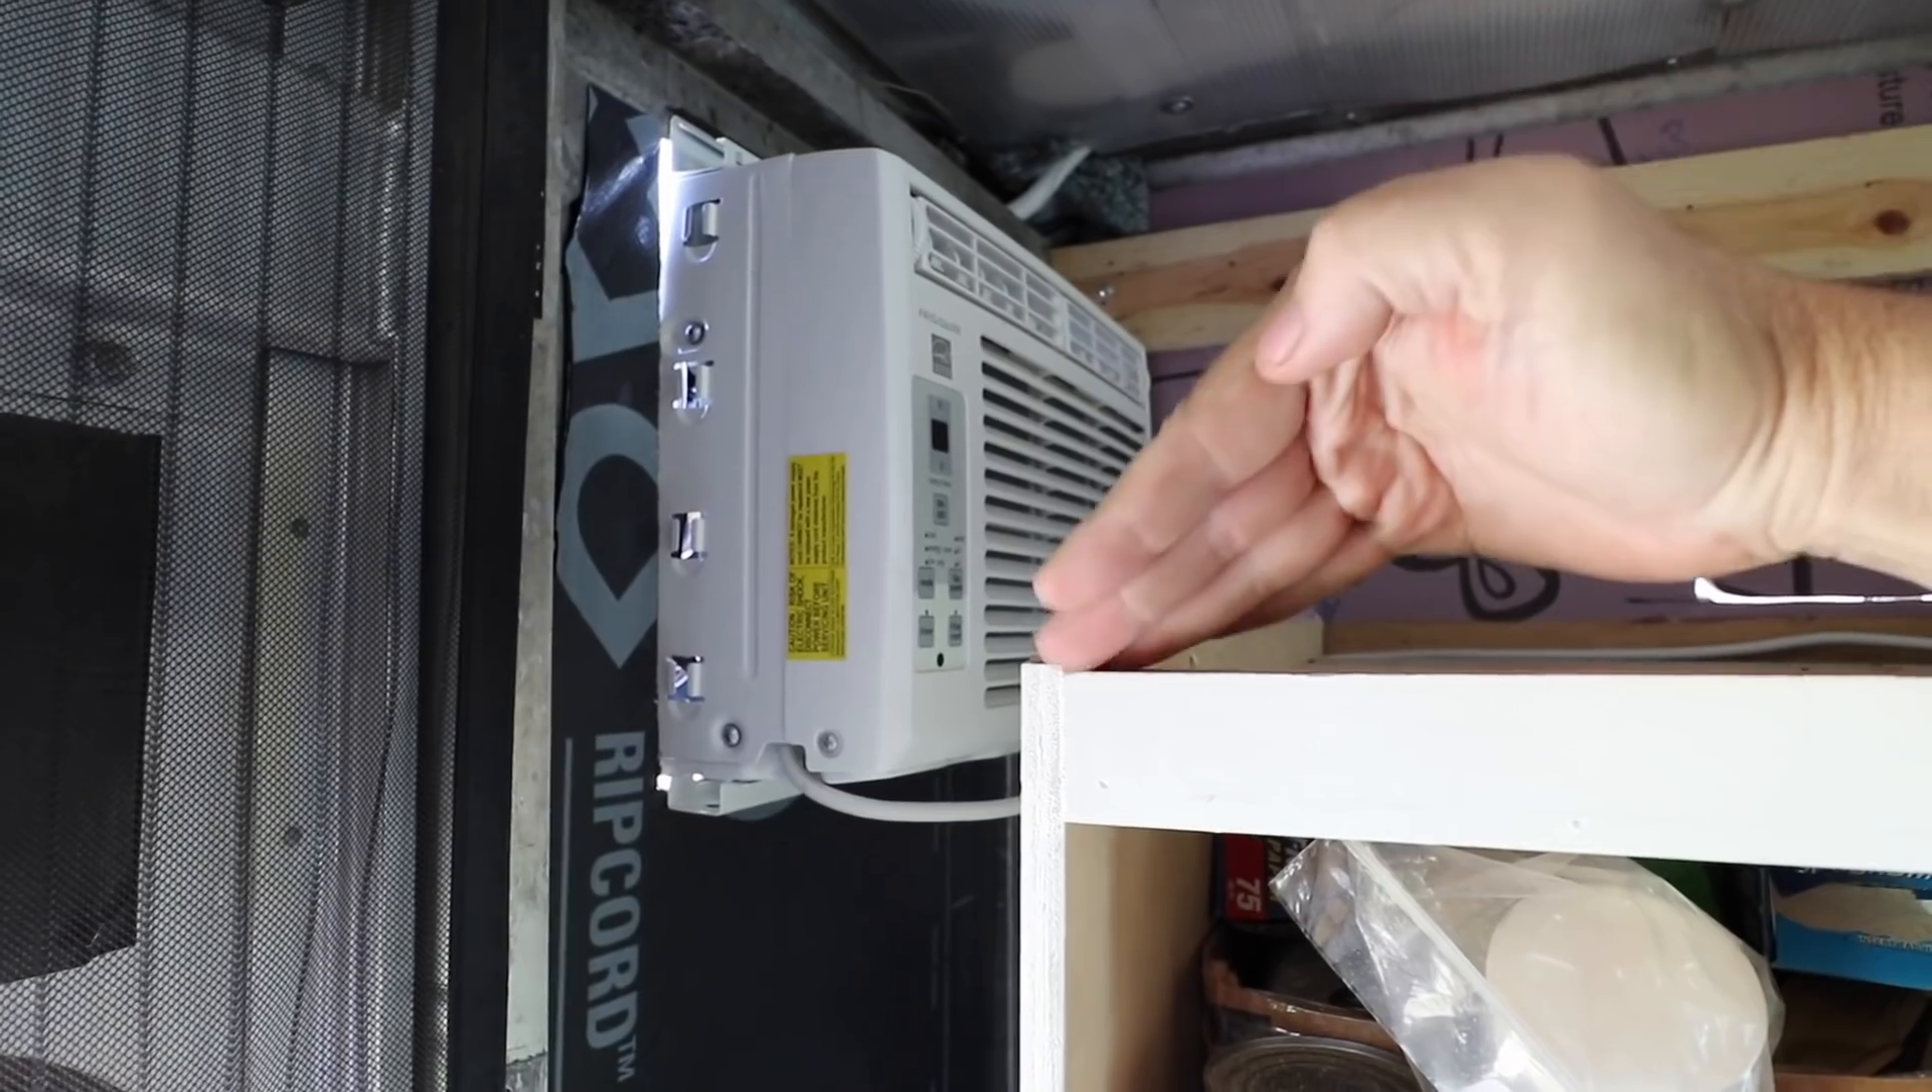You'll notice from this angle here that the top of this shelving unit is higher than the bottom here of where the AC goes in.